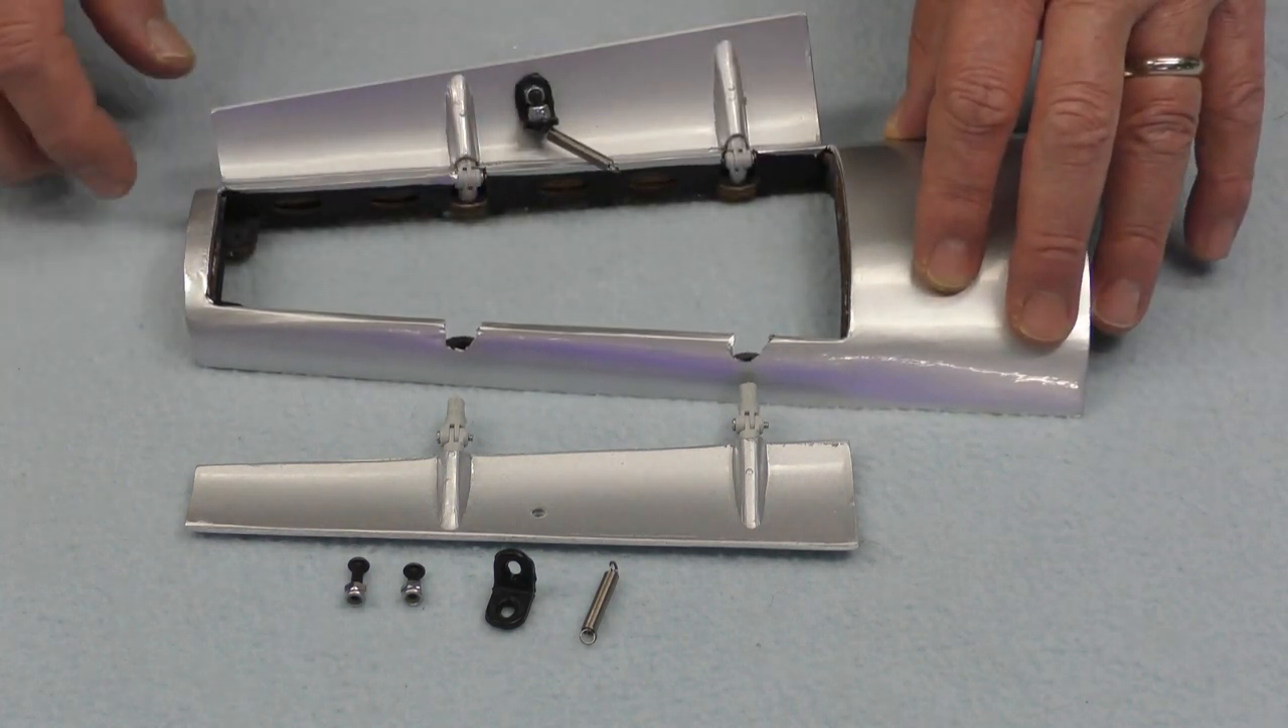This gear door that's already on the hatch i have completed it's already been glued into place.